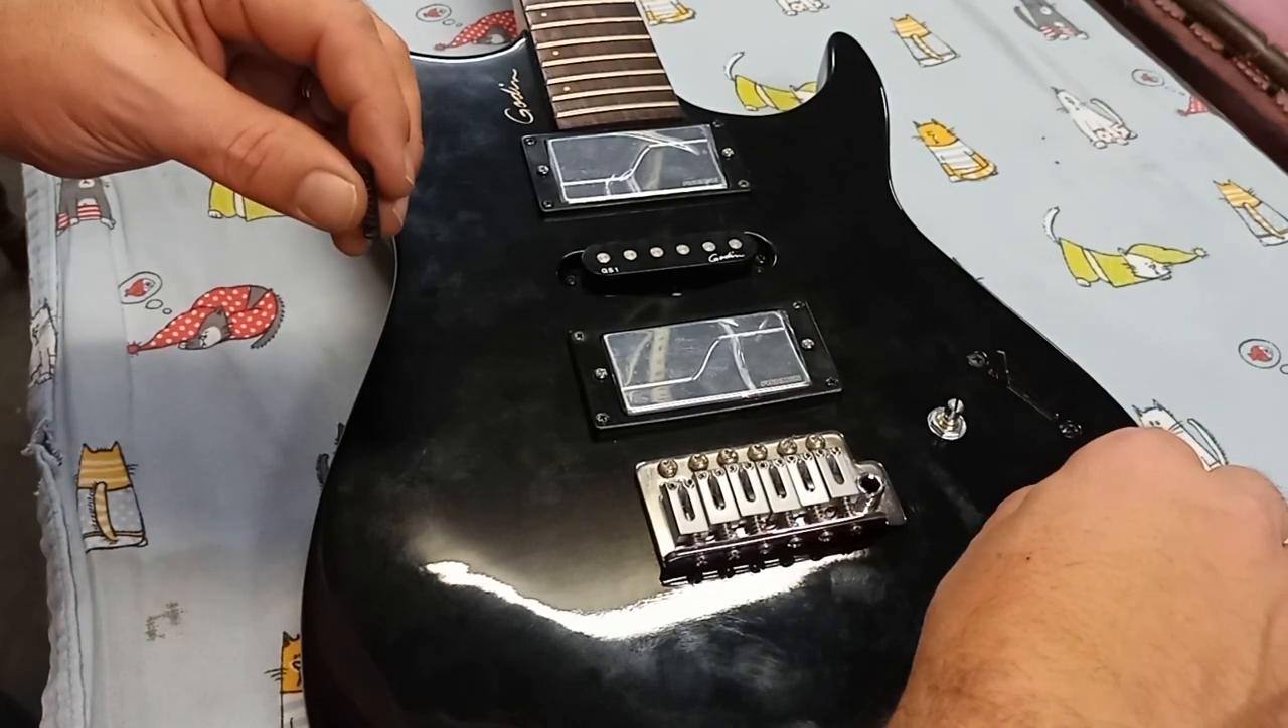I still have the plastic covers on the pickup.